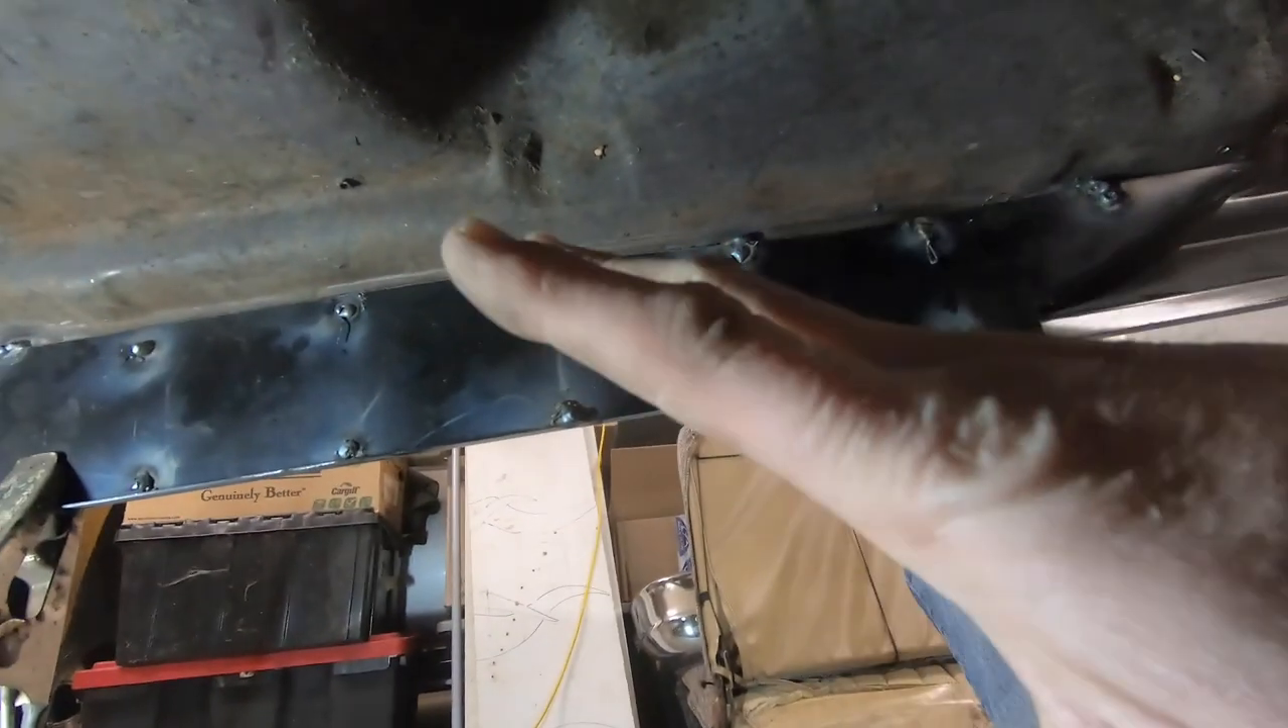Well we've got our inner structure all welded in with plug welds. Everything's good. It's held into place. The welds aren't that bad.